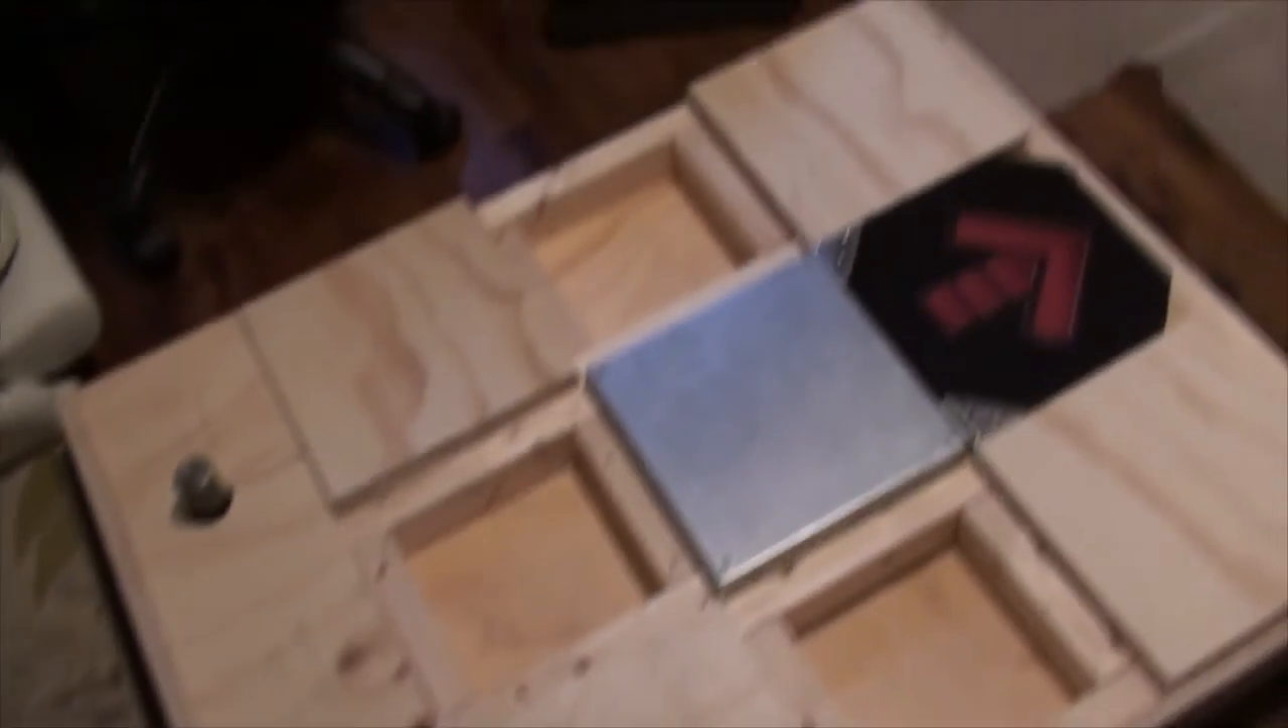I only bothered, bothered to put in one arrow panel.